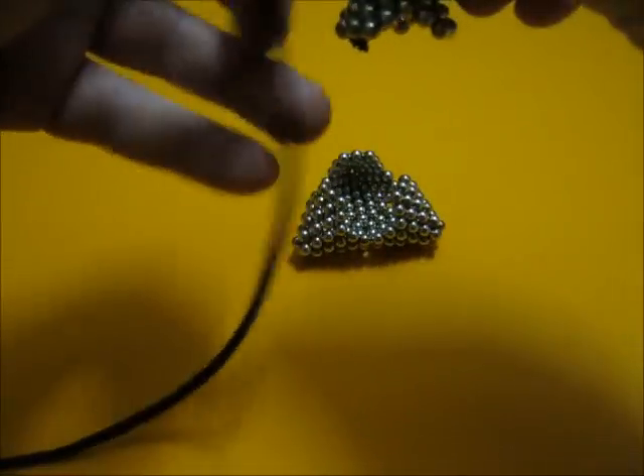And all I need to do now is to place the top on top of the base of the pyramid.